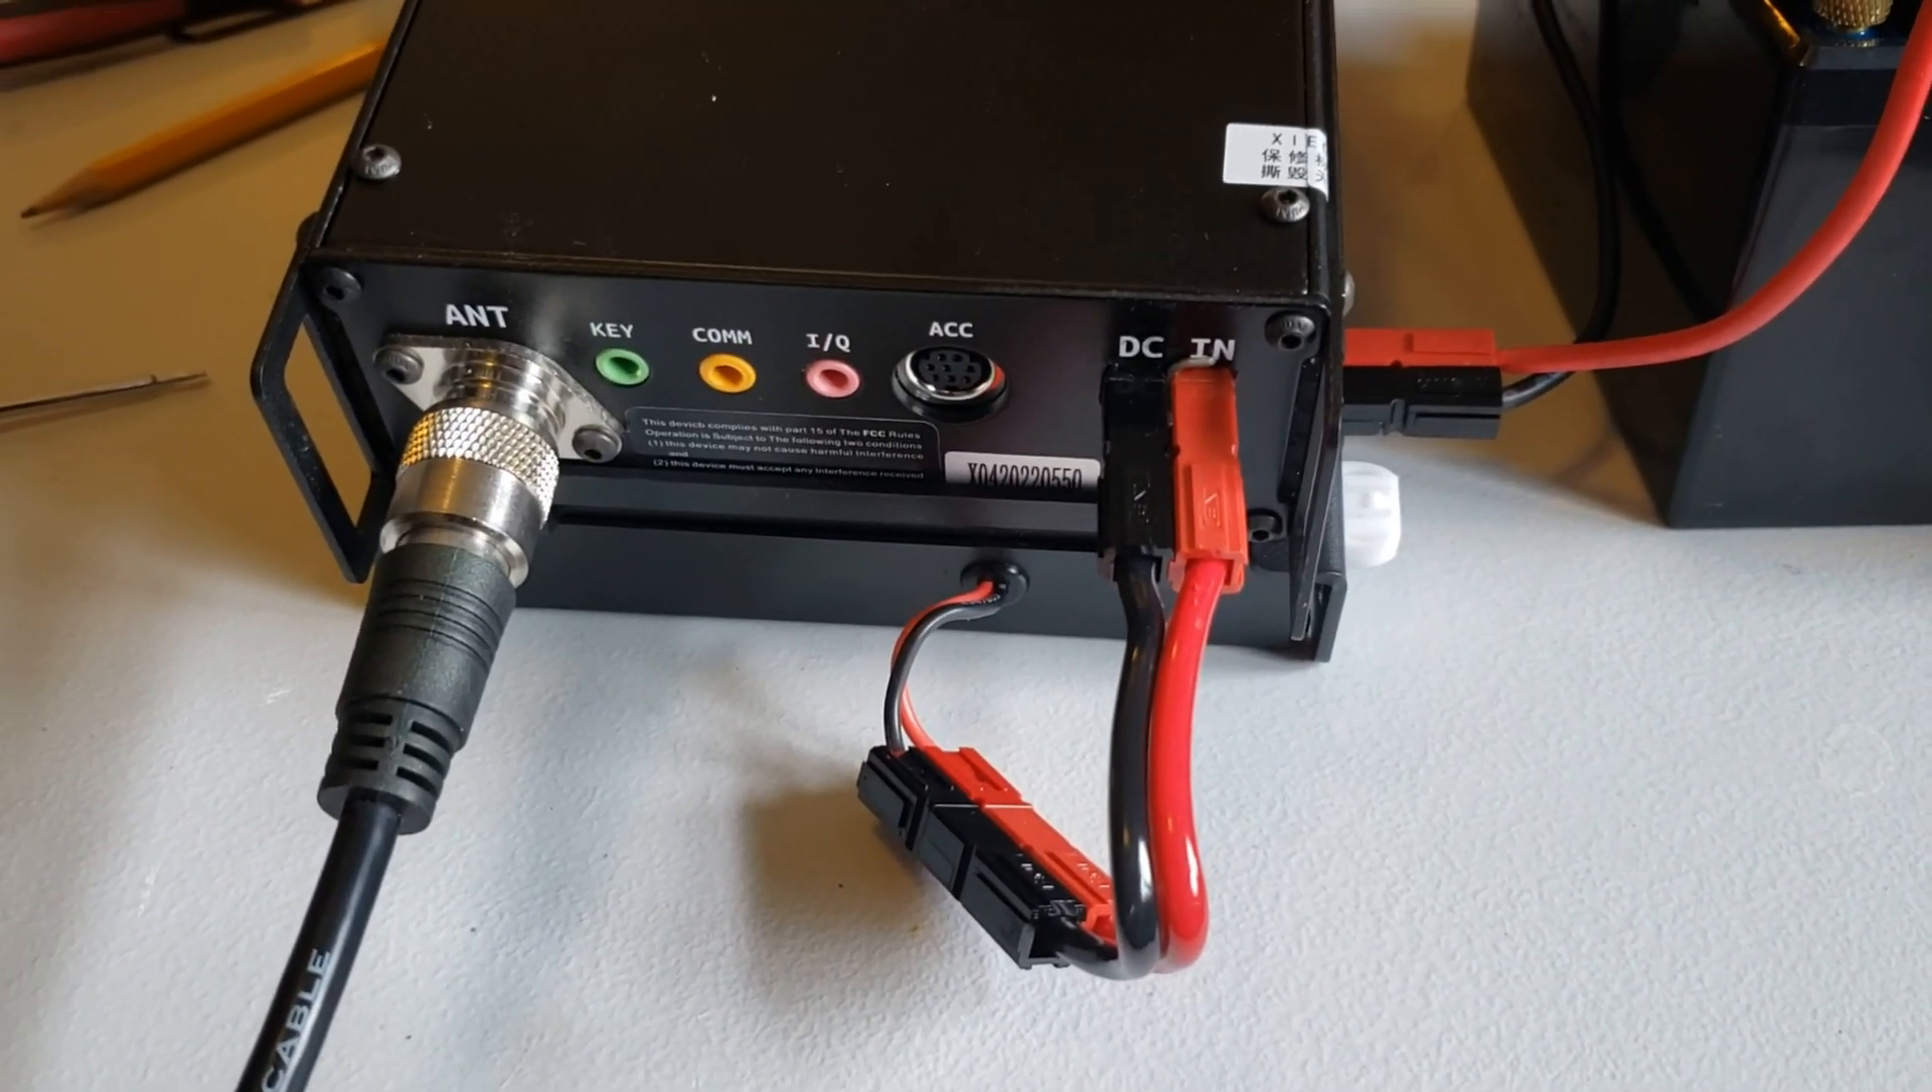As you can see, I have the pigtail connected because the fan tray cooler just didn't reach.